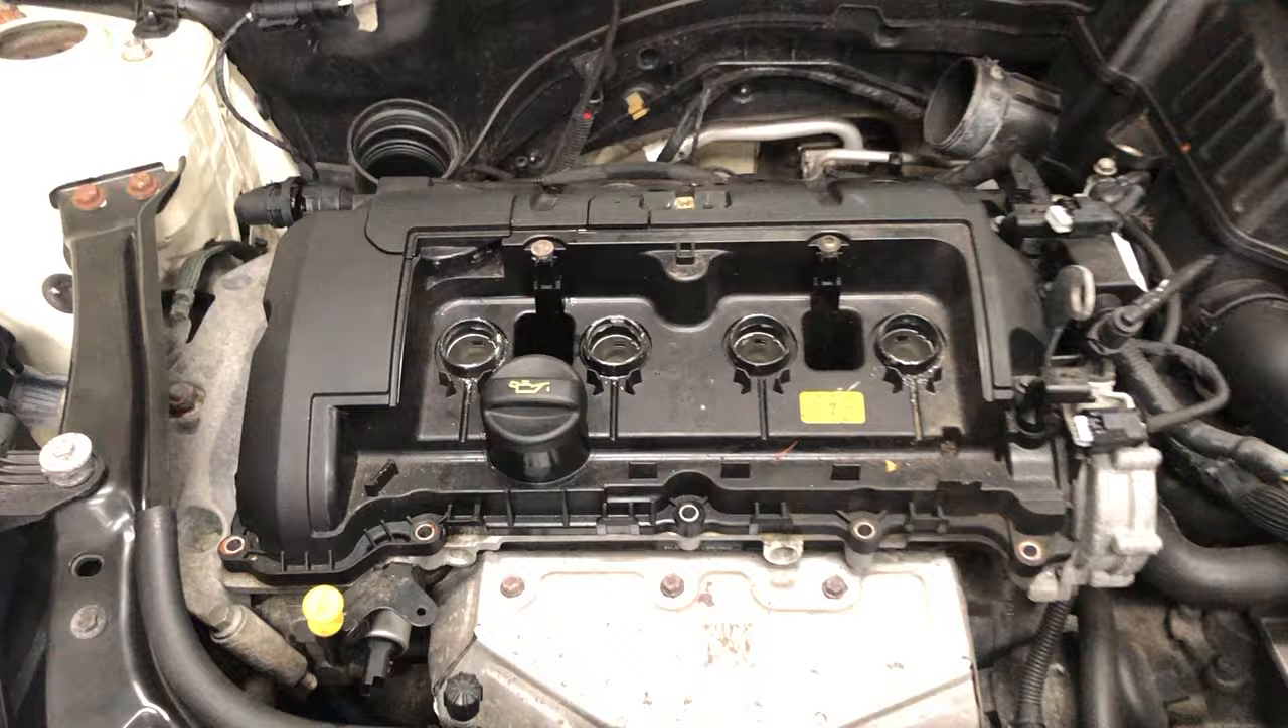I've taken the the coil packs out on this car and some of the nuts but nothing much more.